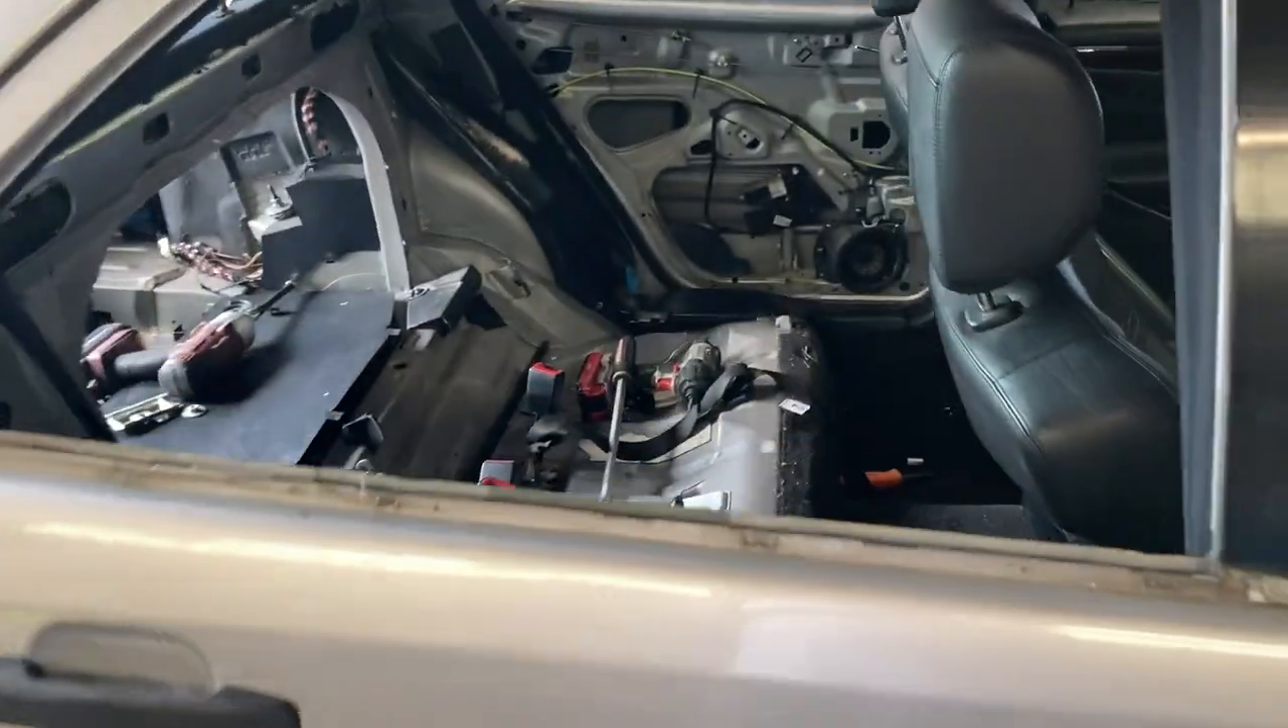Back here we have a lot of the rear interior out already.